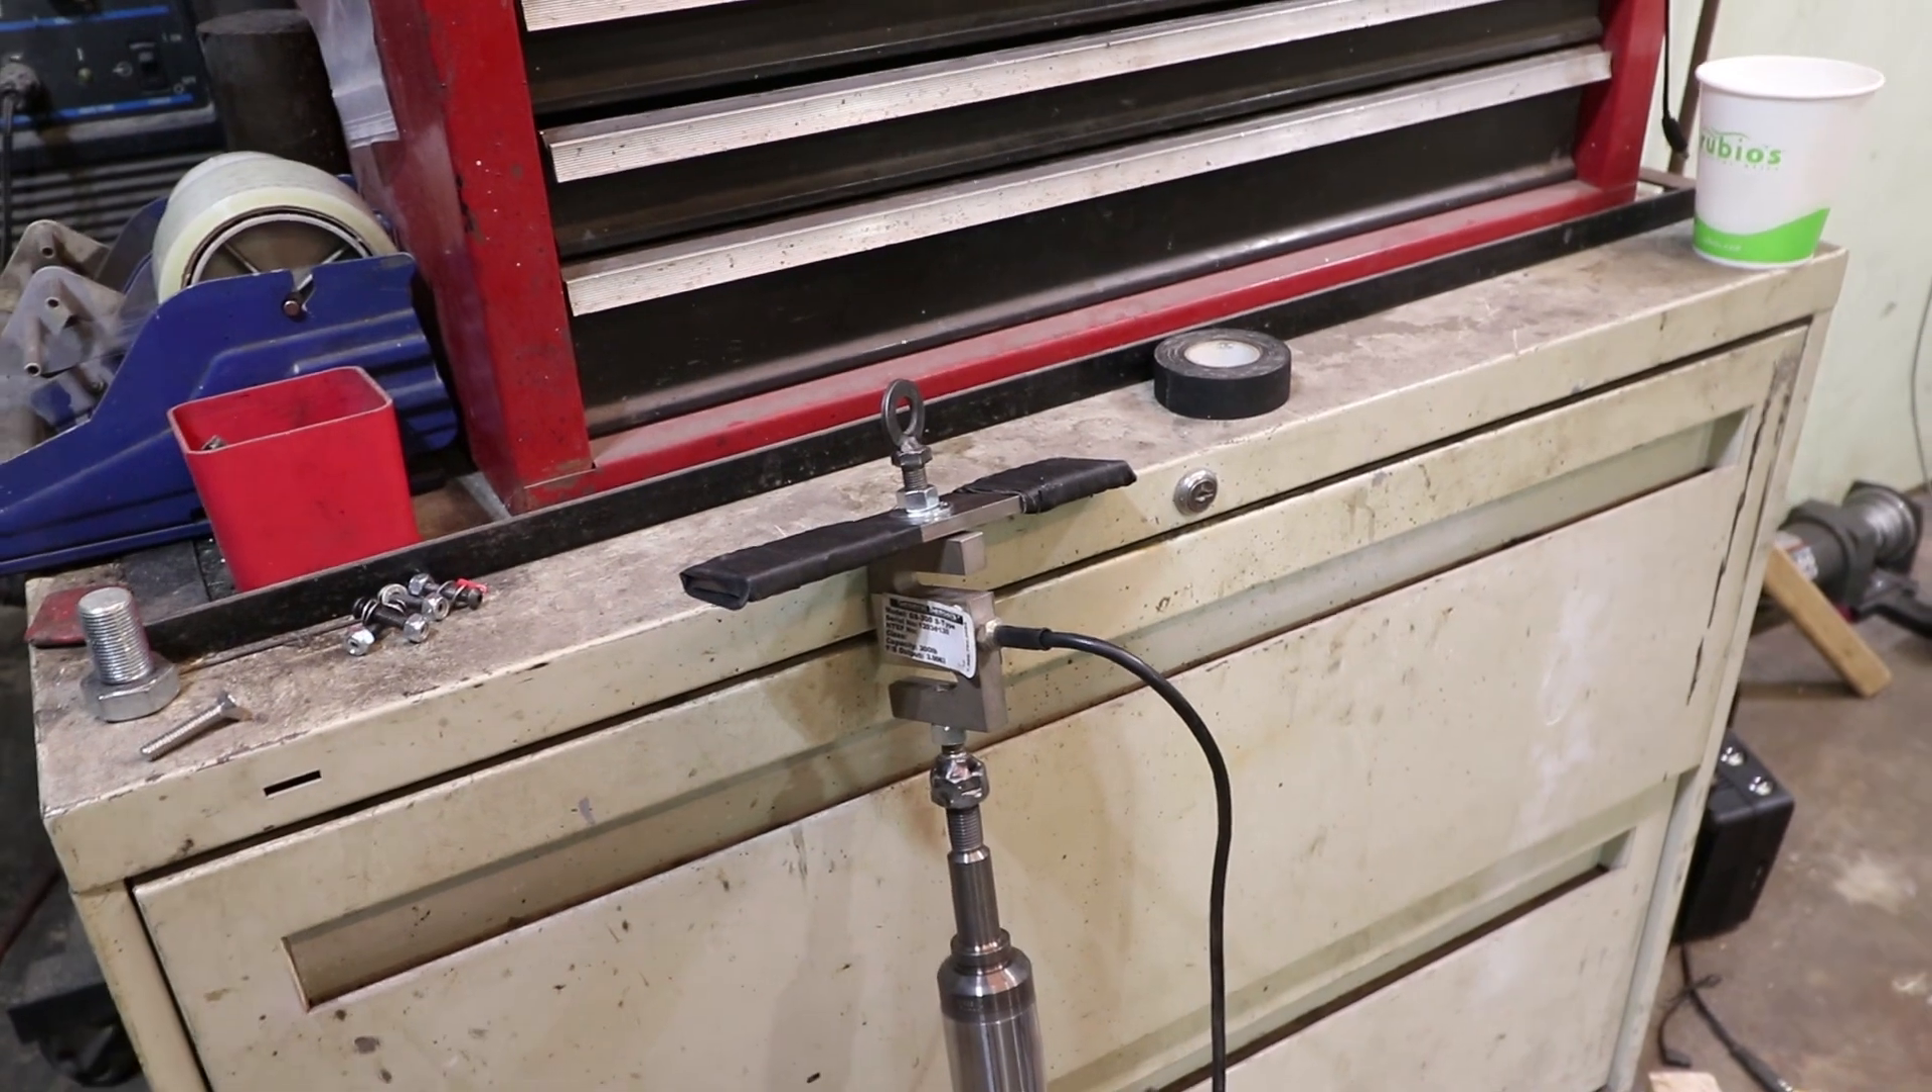I got the load cell attached, a little handle there on top.